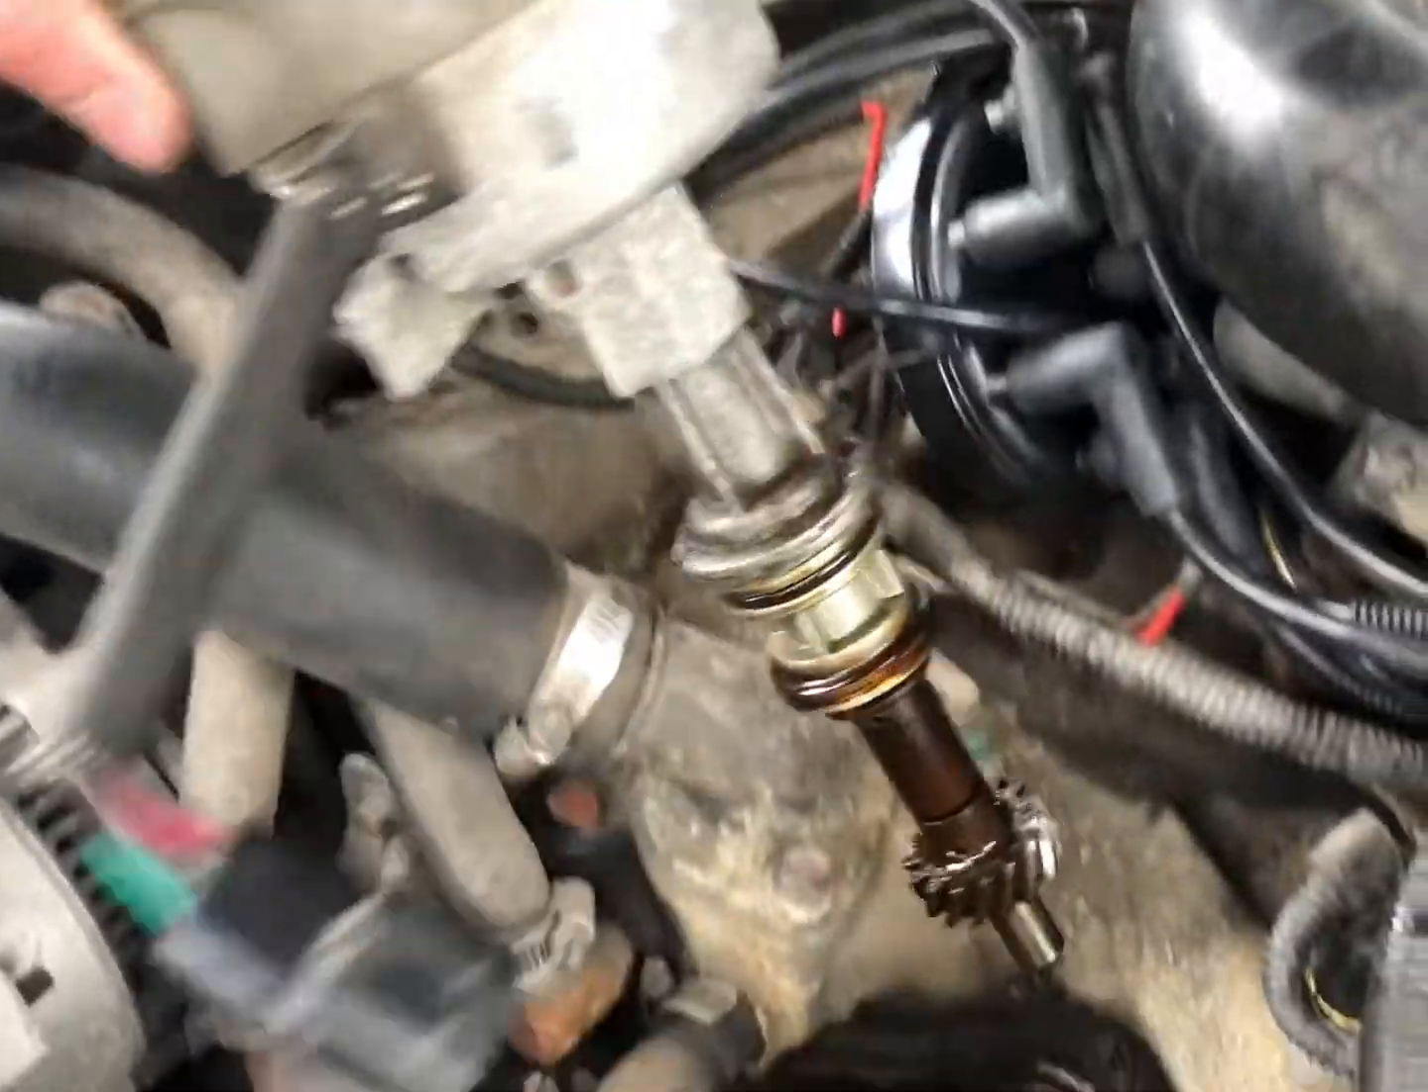All right so we got that old distributor out now.